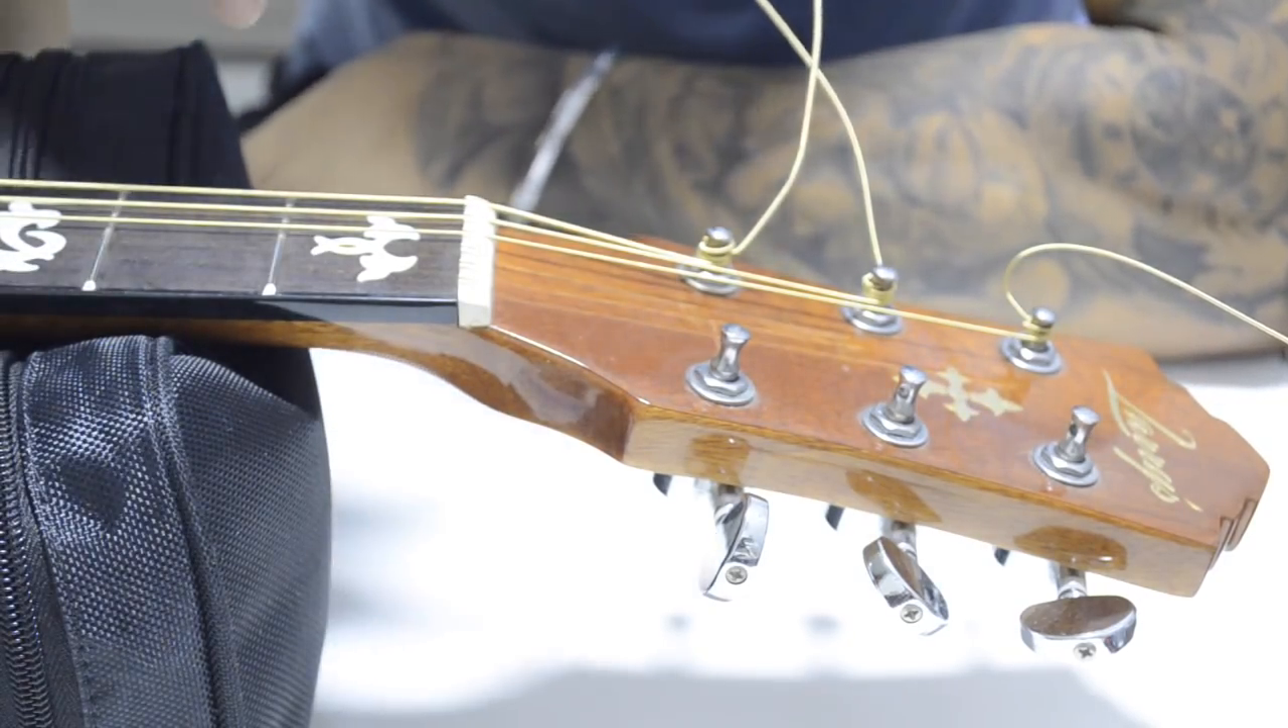Okay guys, so now that our top three strings have been done, we'll string the balance three.